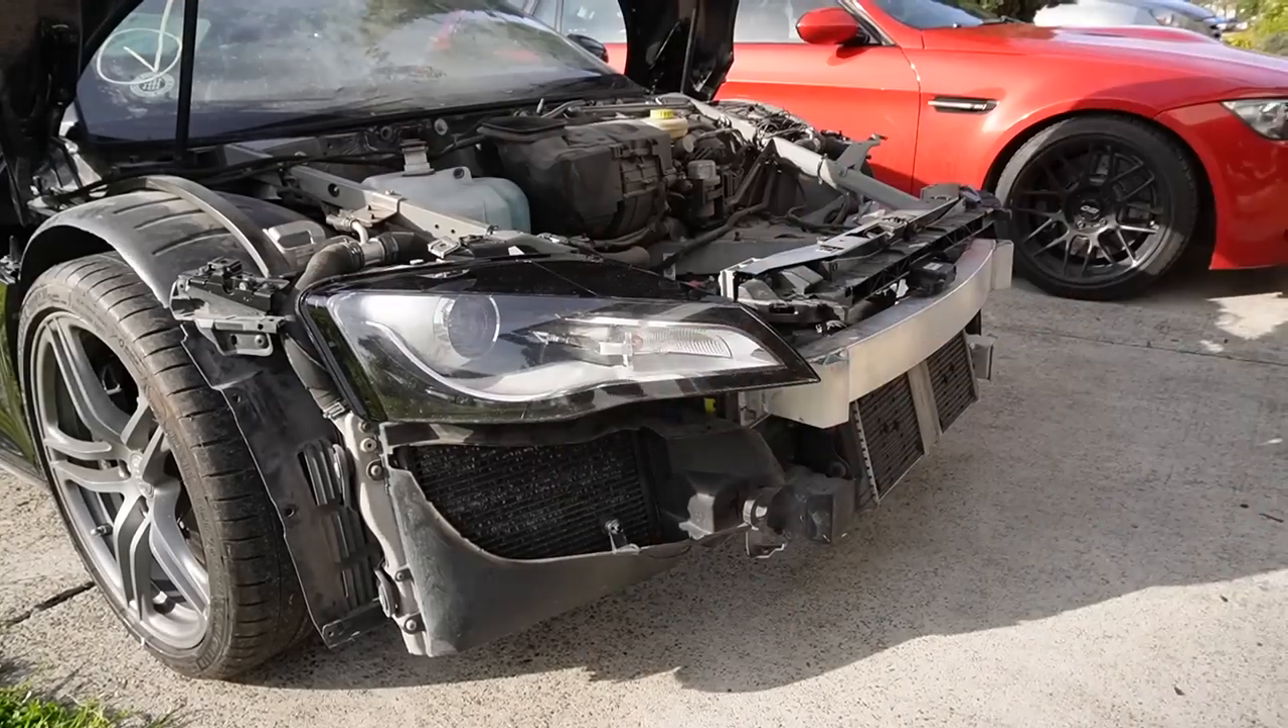So the last thing we'll have to do is just get on that front bumper.